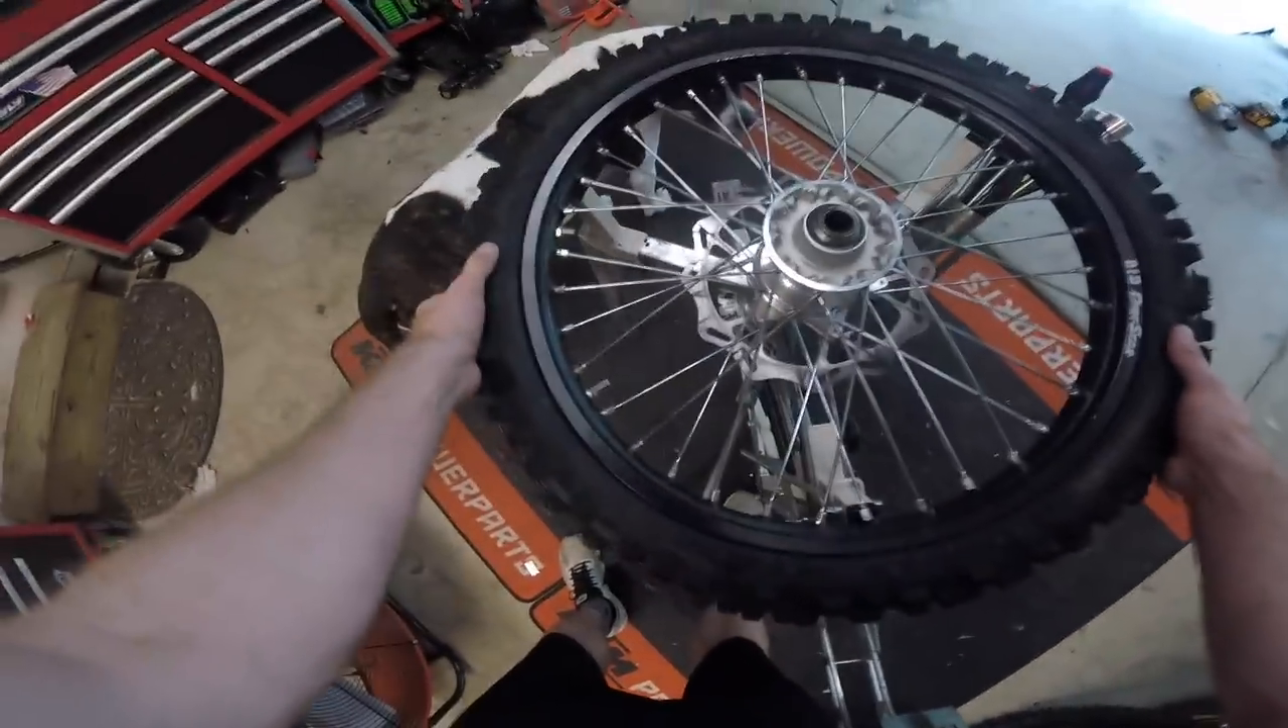All right, so we got the front wheel off the Husky.